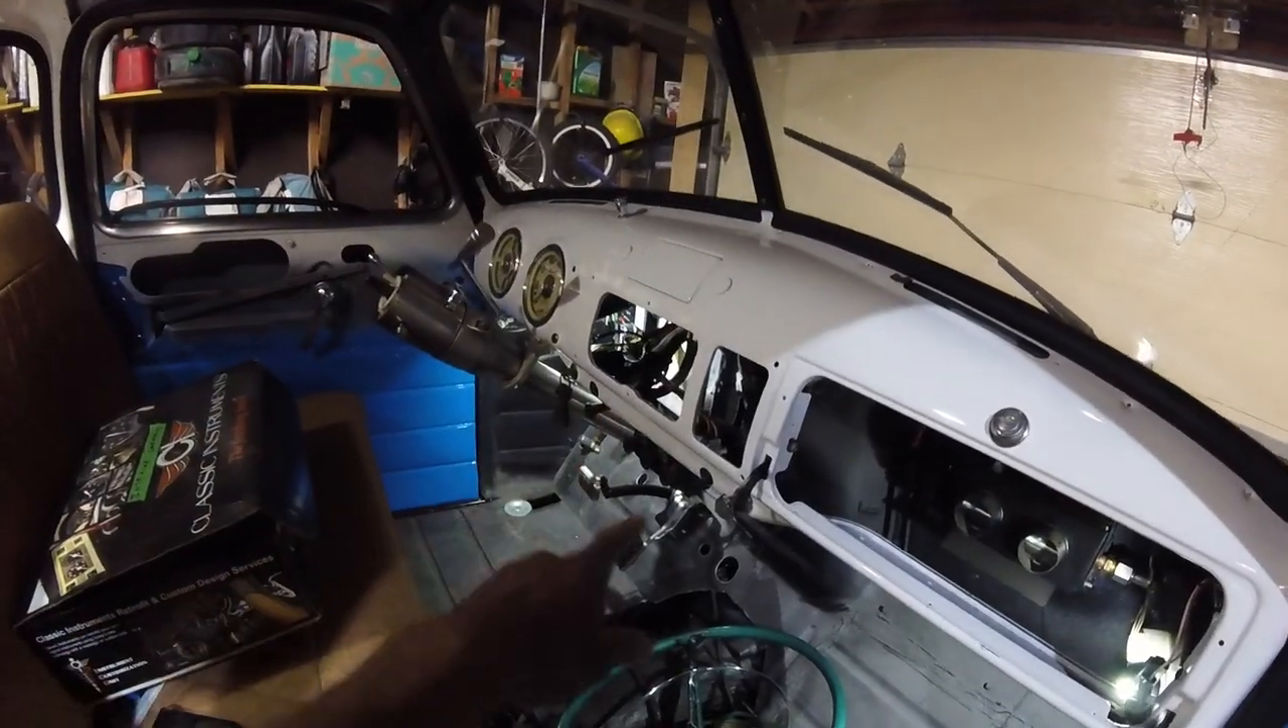You can see that I don't have my glove box panel in here.